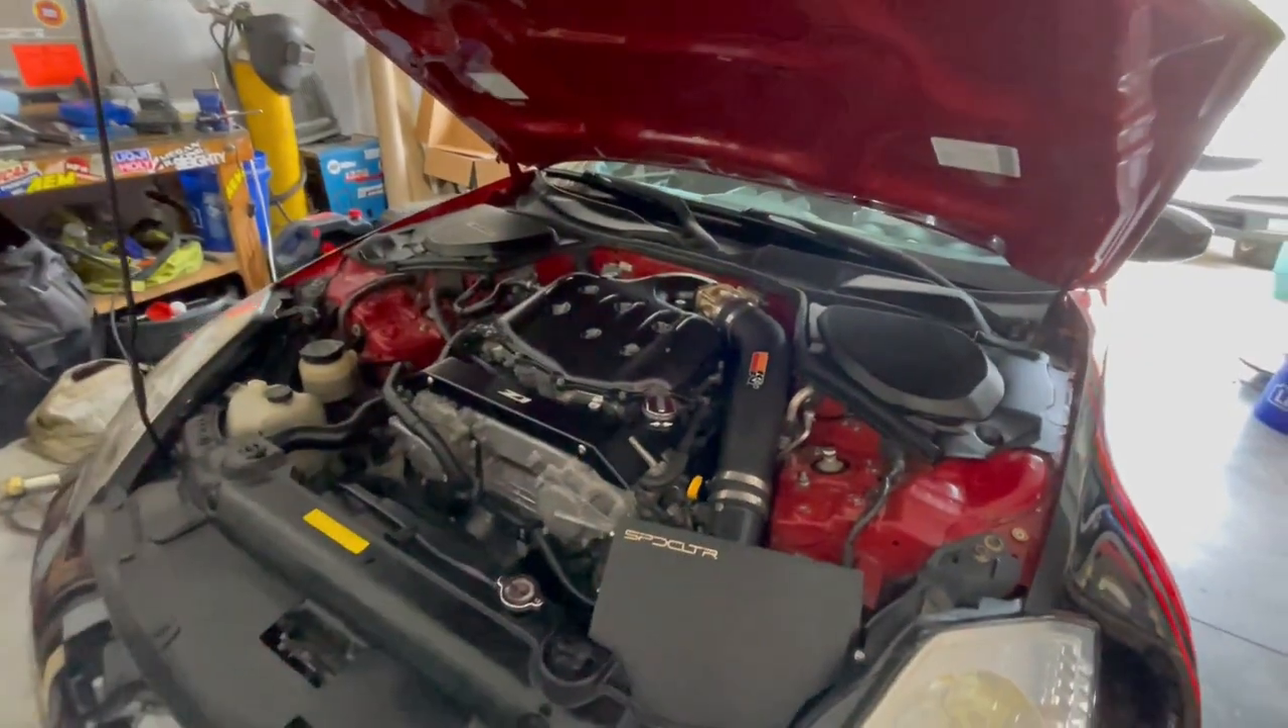We still have some parts to install here and i haven't put the strut tower brace on yet.